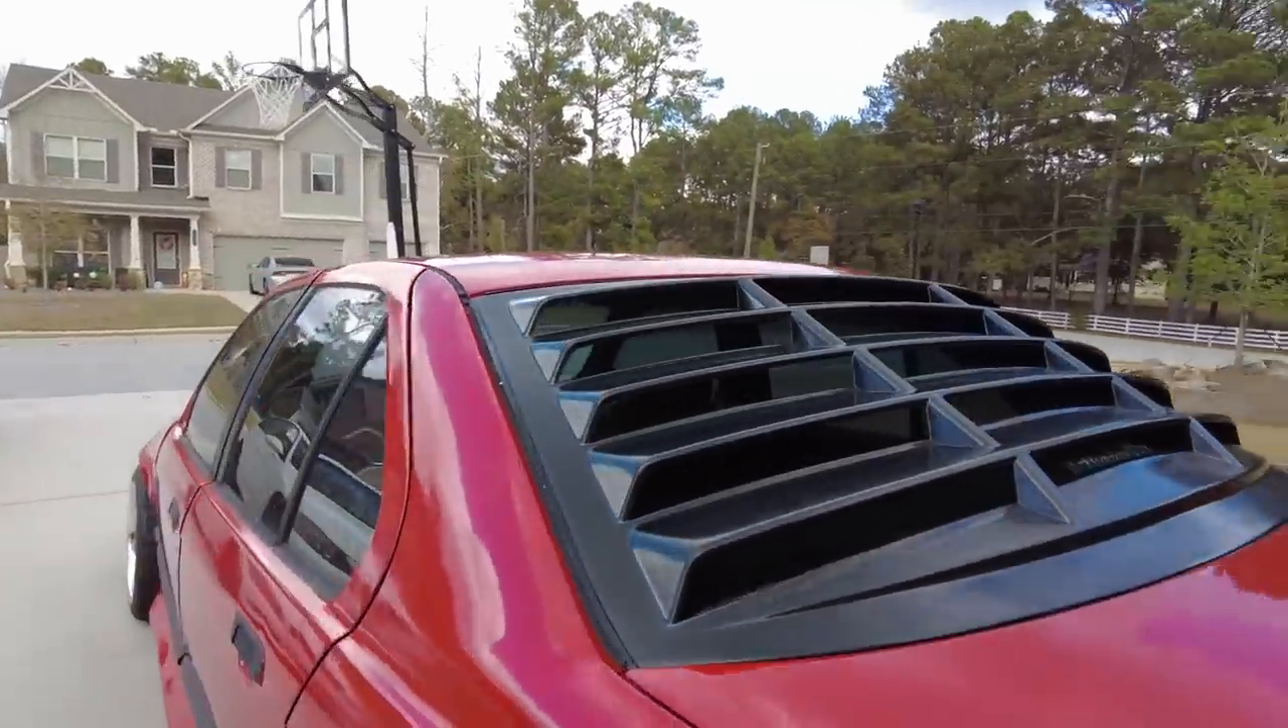Well i finally got louvers on an e36.